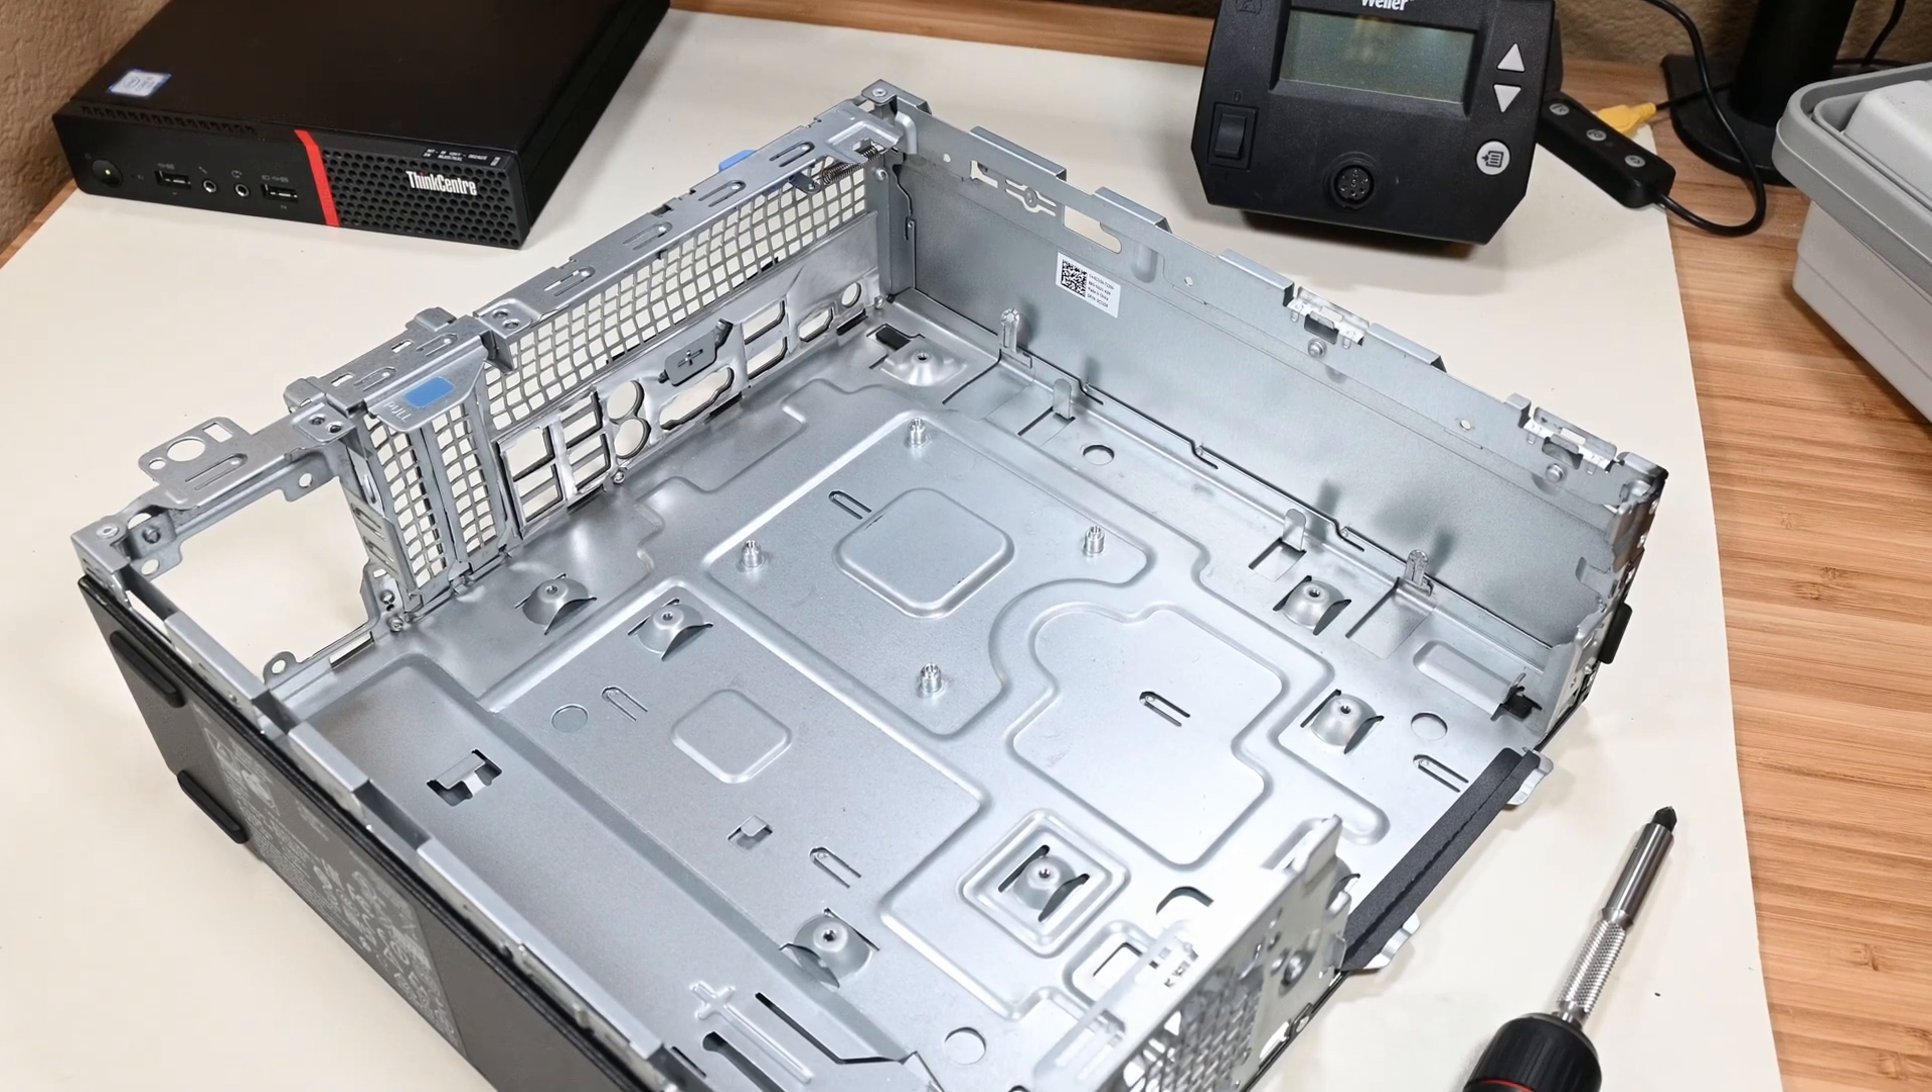I proceeded with tearing down the system entirely, until all I was left with was this shell of a computer with no parts left in it whatsoever.